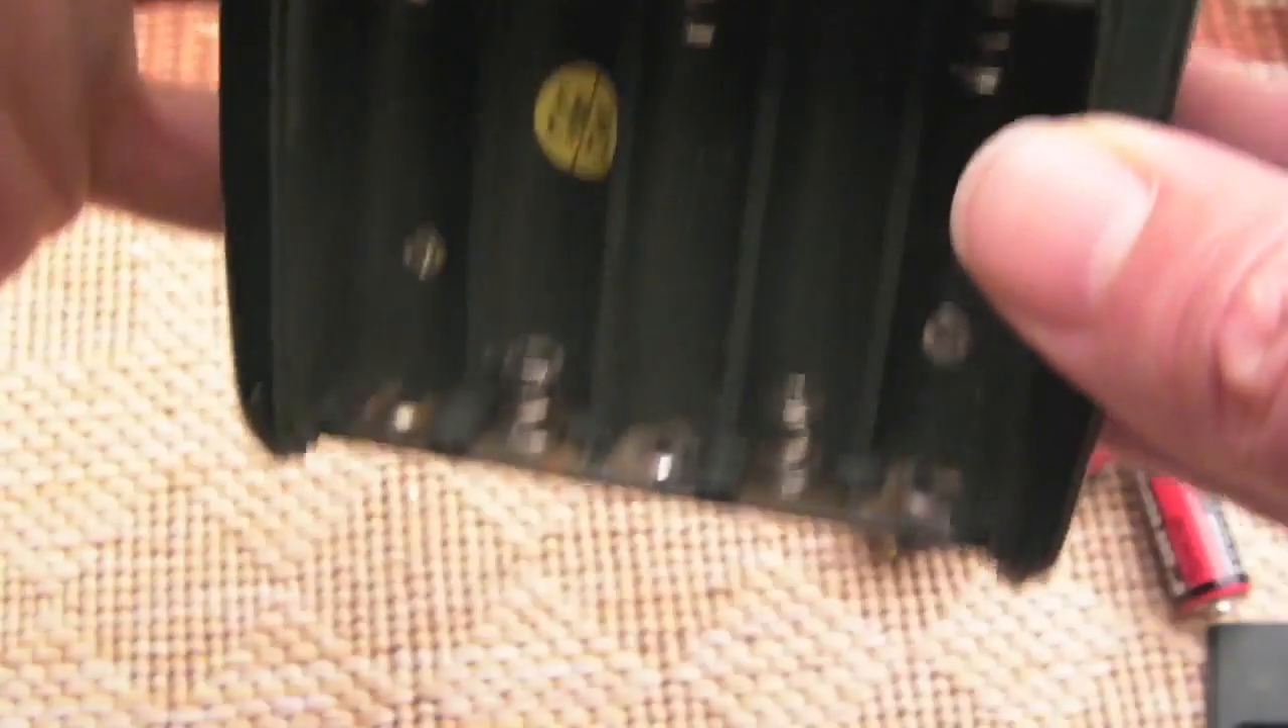I've removed the AA batteries and cleaned things up a bit.